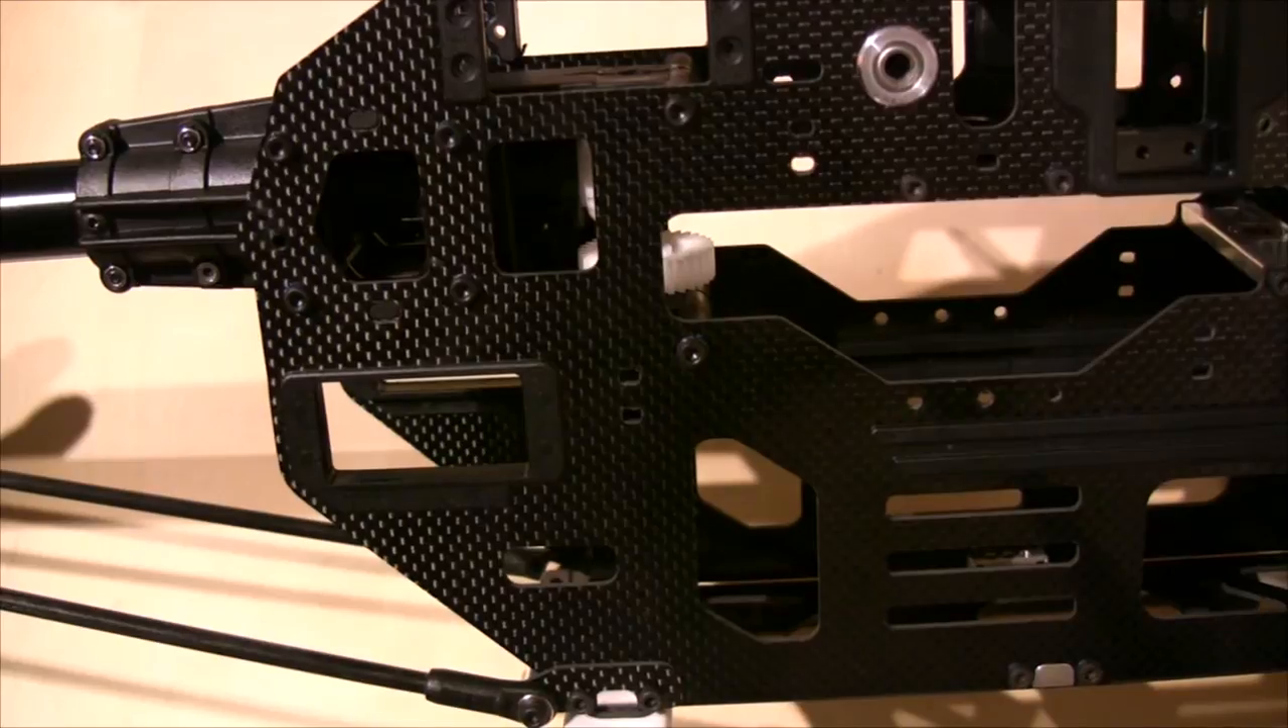That's the uh boom all bolted into the back of the frames.